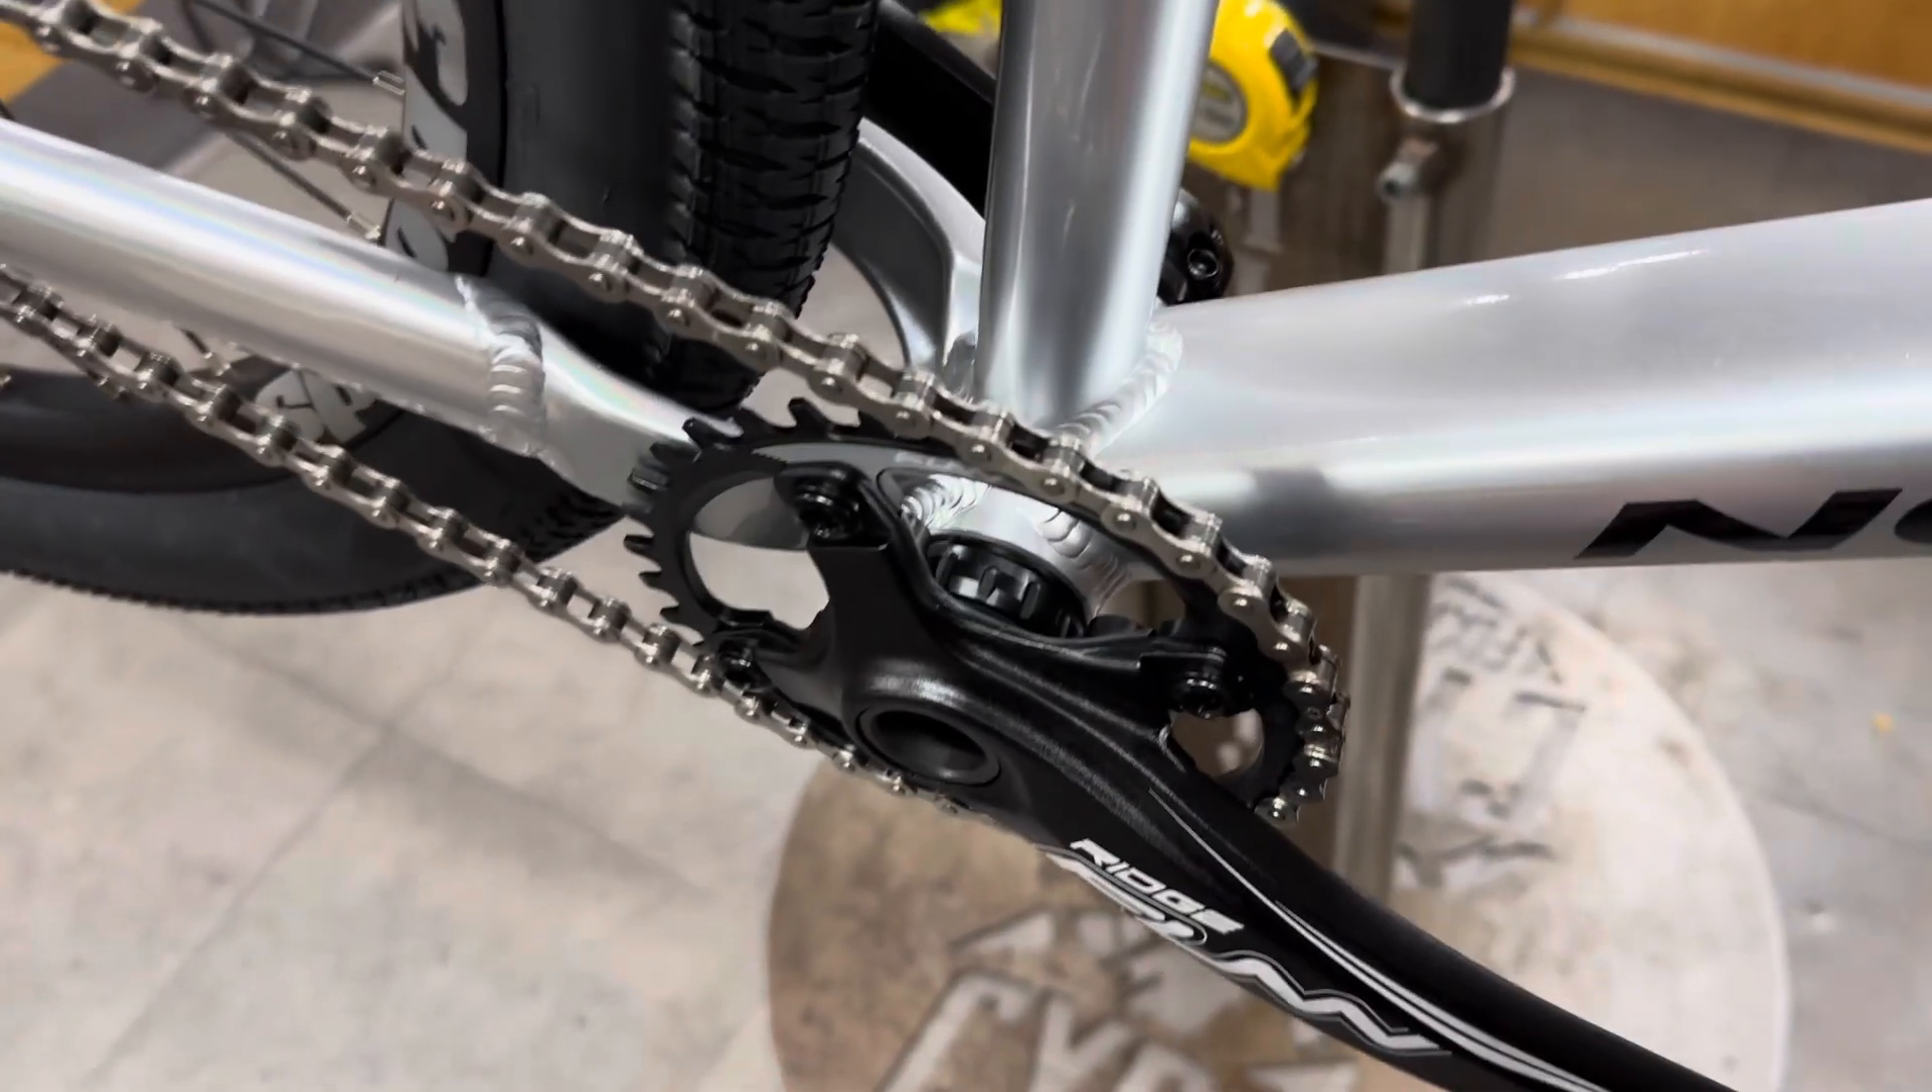Just put the chain on. Fits real nice.